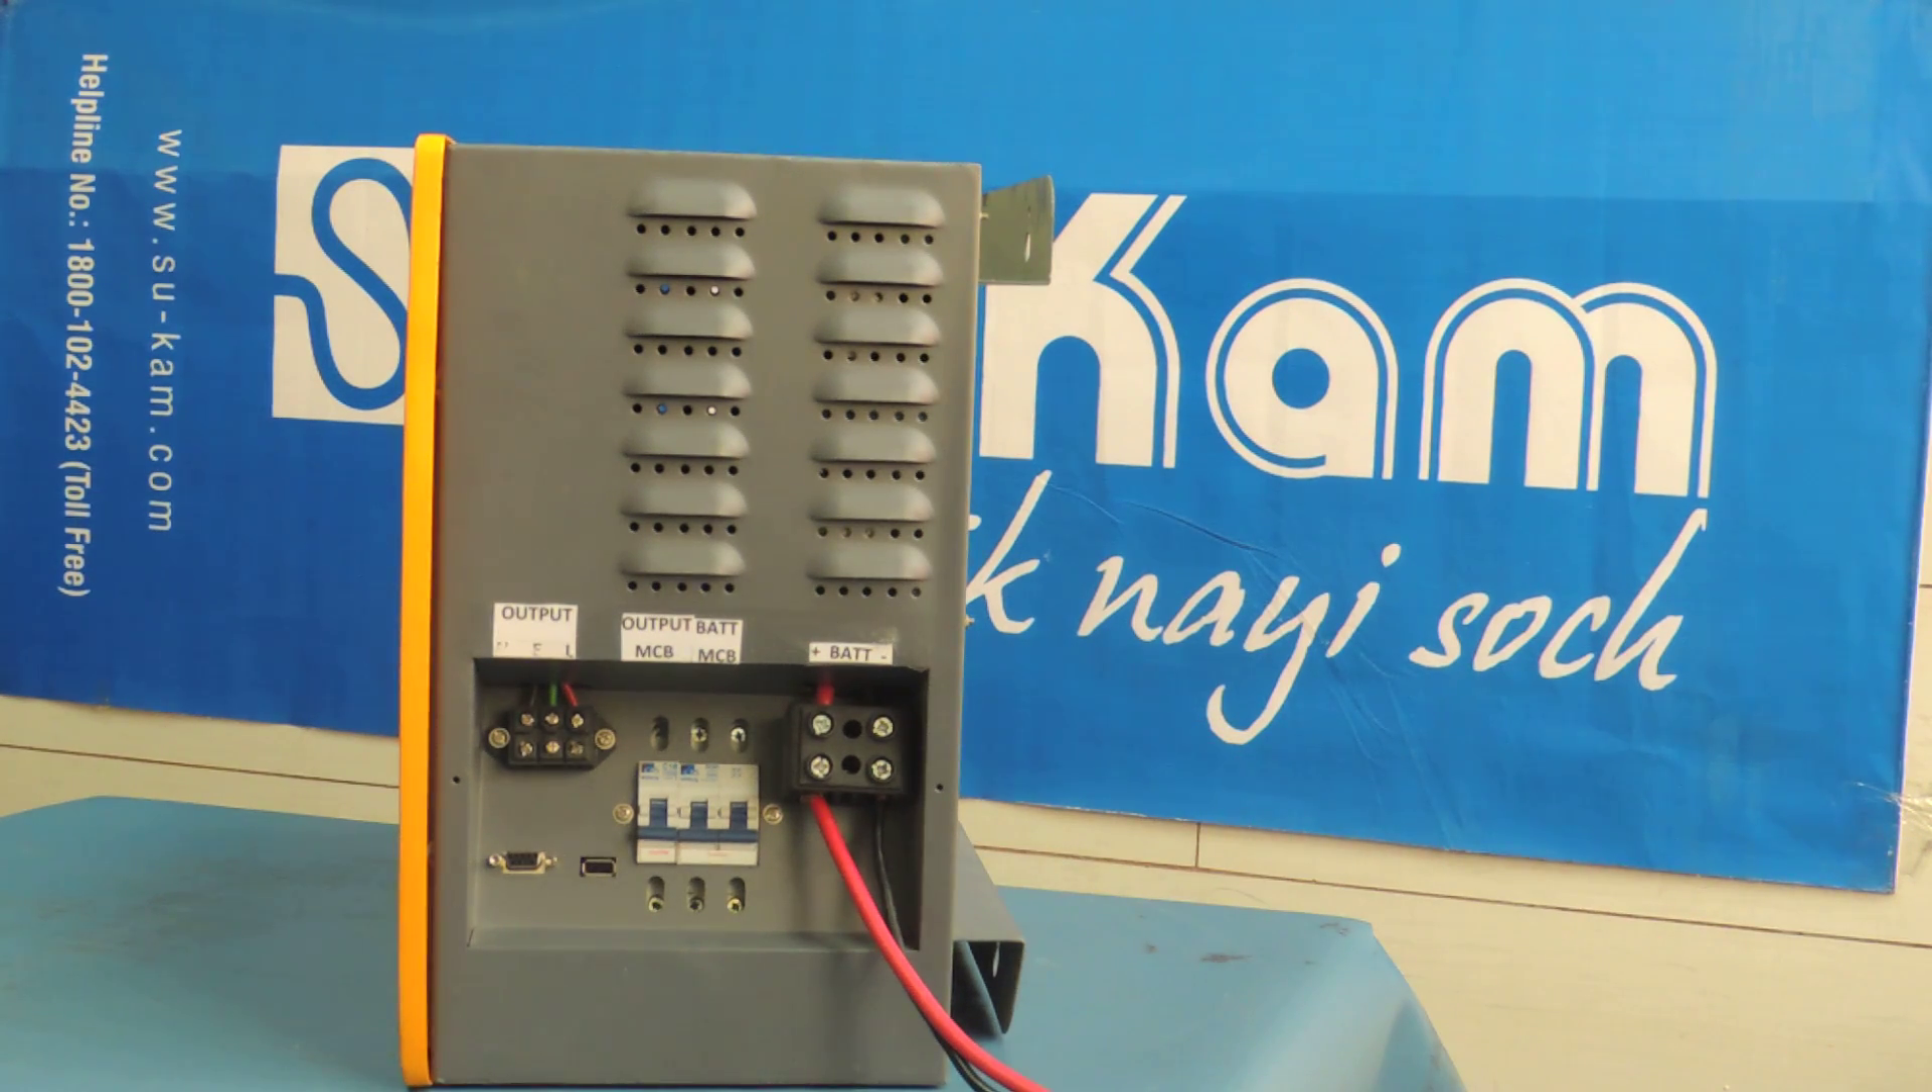जैसे कि आप देख सकते हैं हमने system के side panel पे battery wires connect कर दिये हैं।